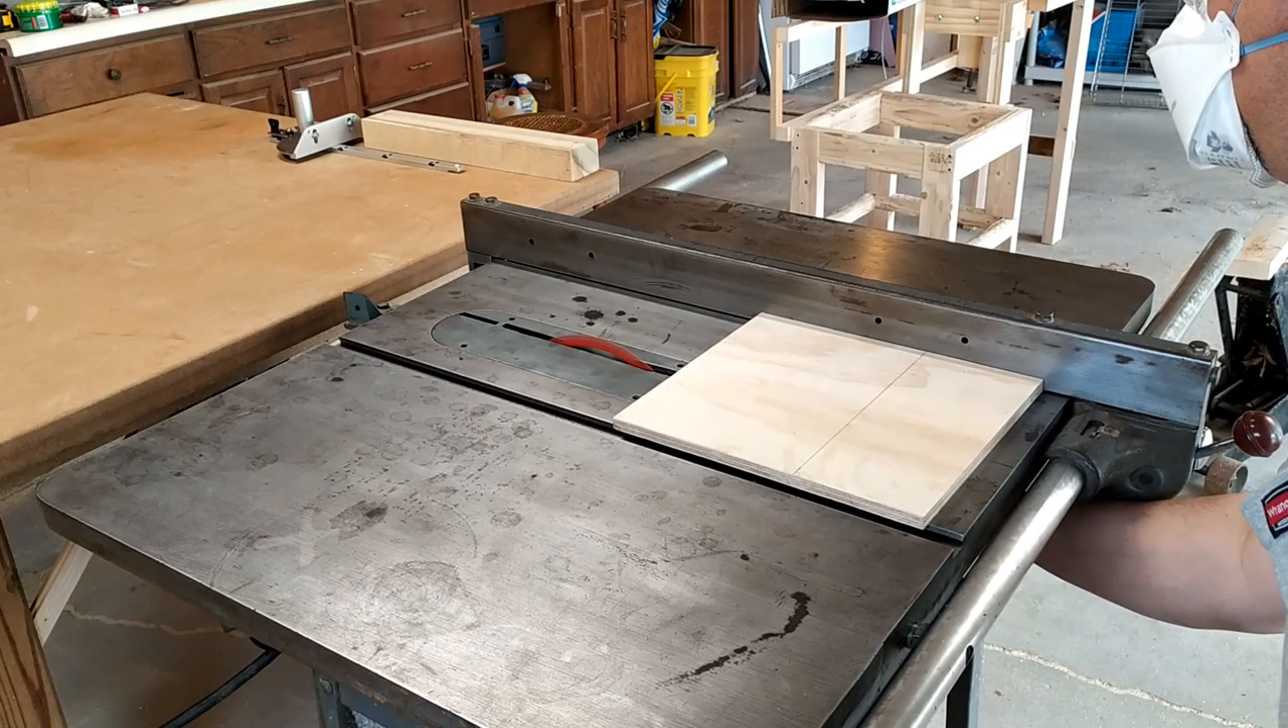I know there's no safety guard in place.